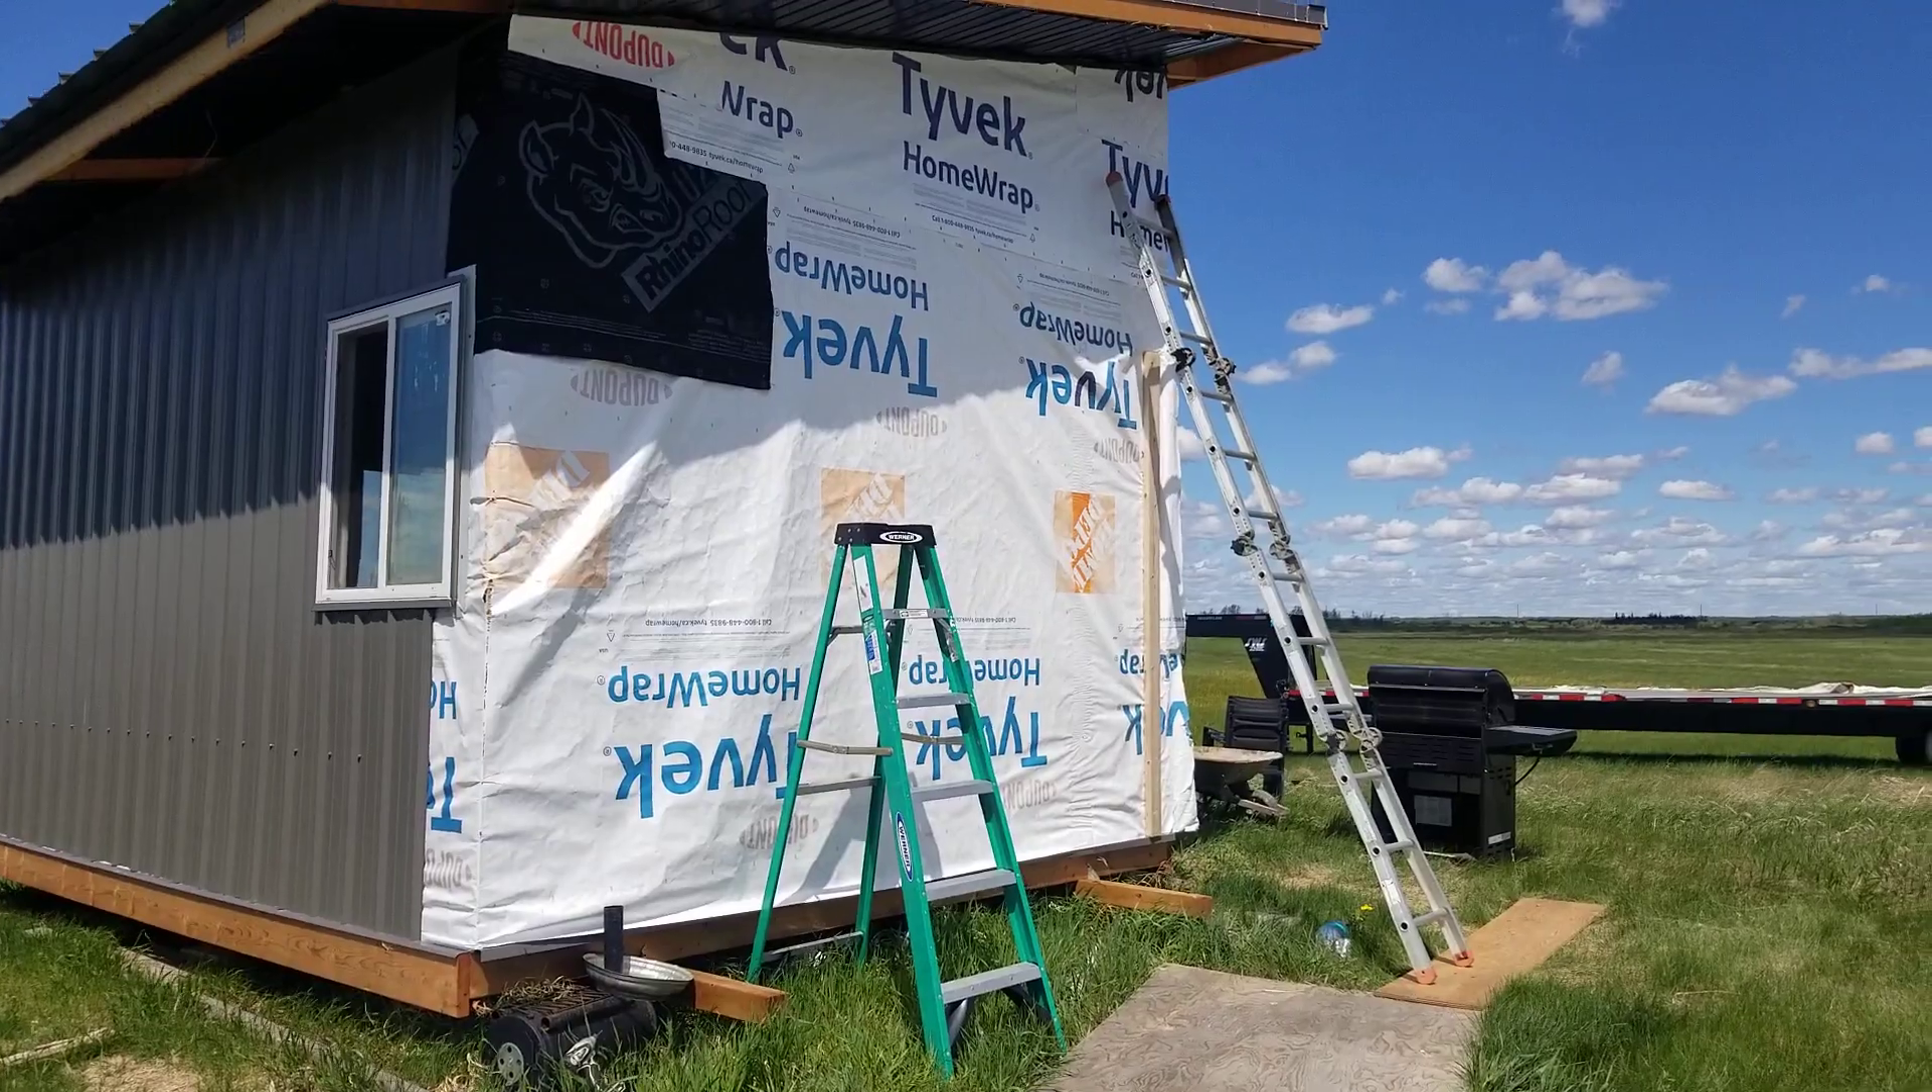We're putting up the wrap around the cabin so this side is all done.